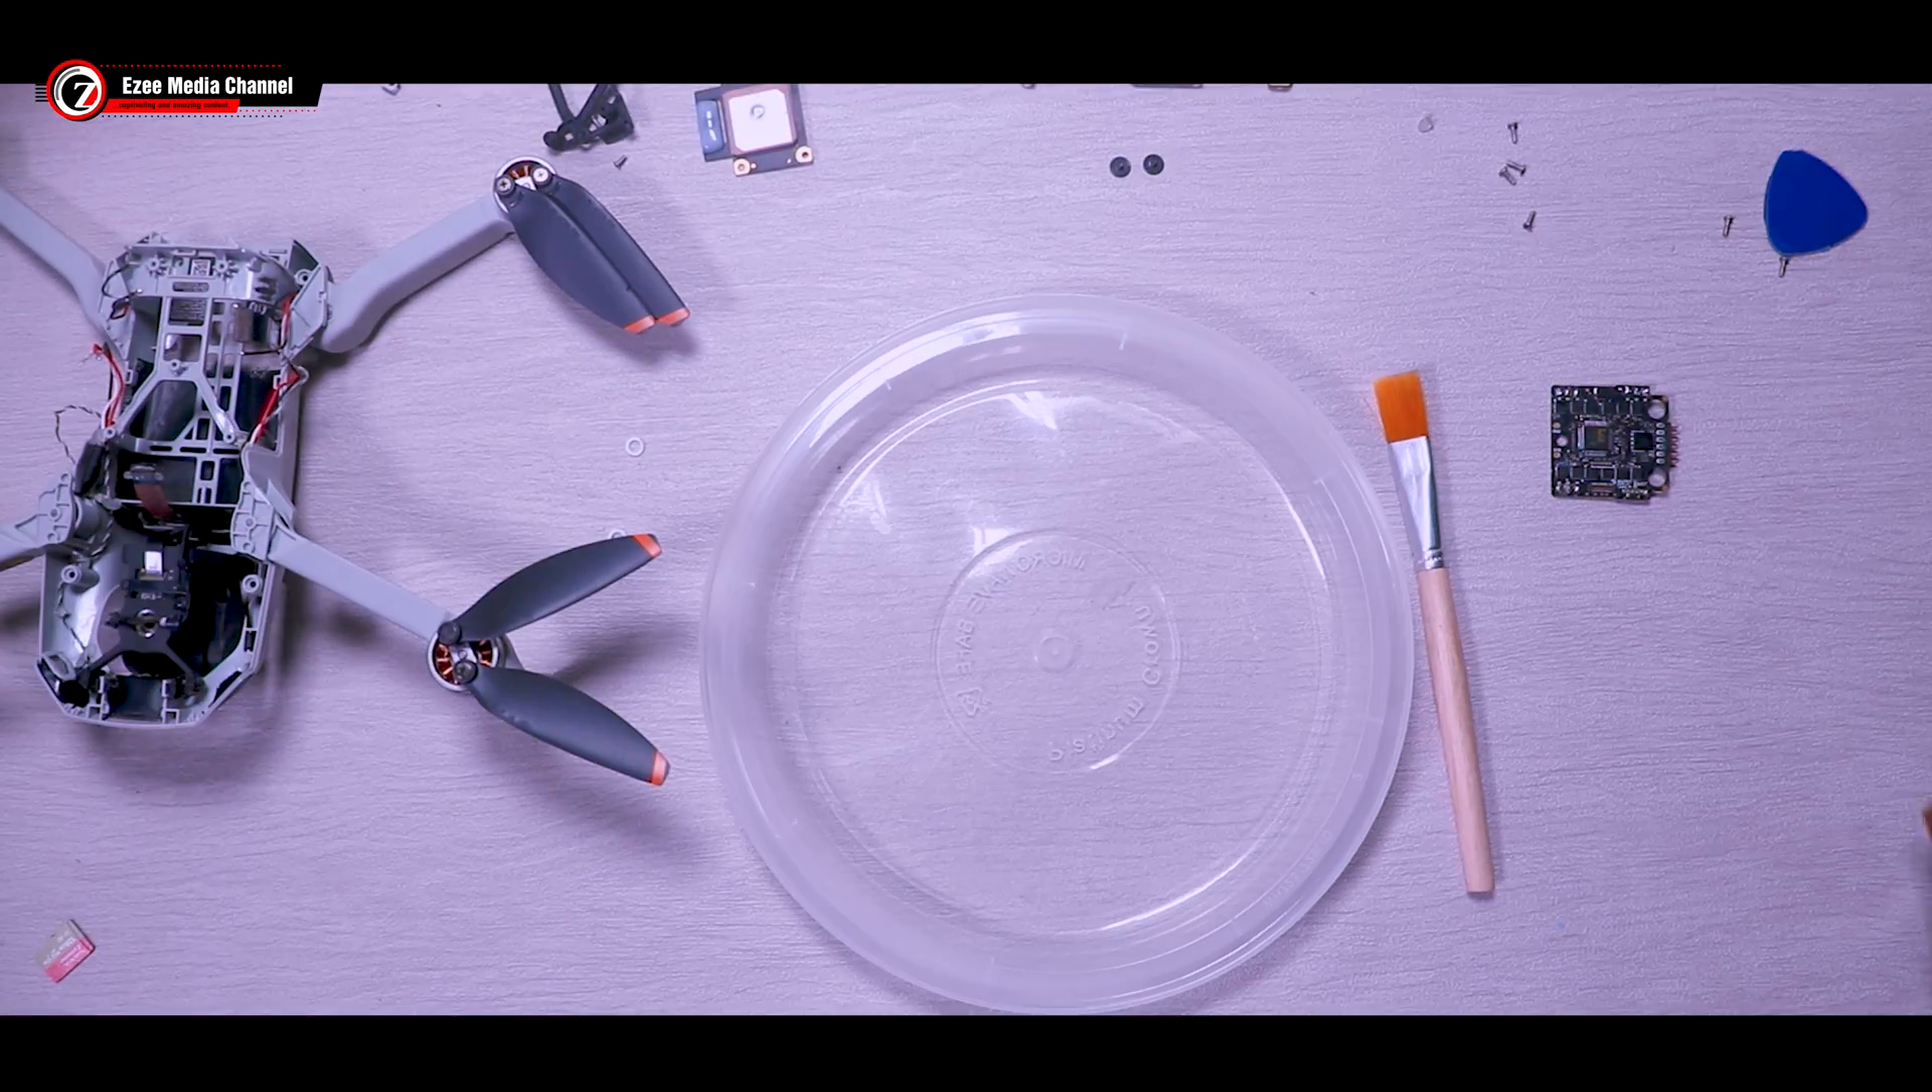And now you have the drone without all the boards.